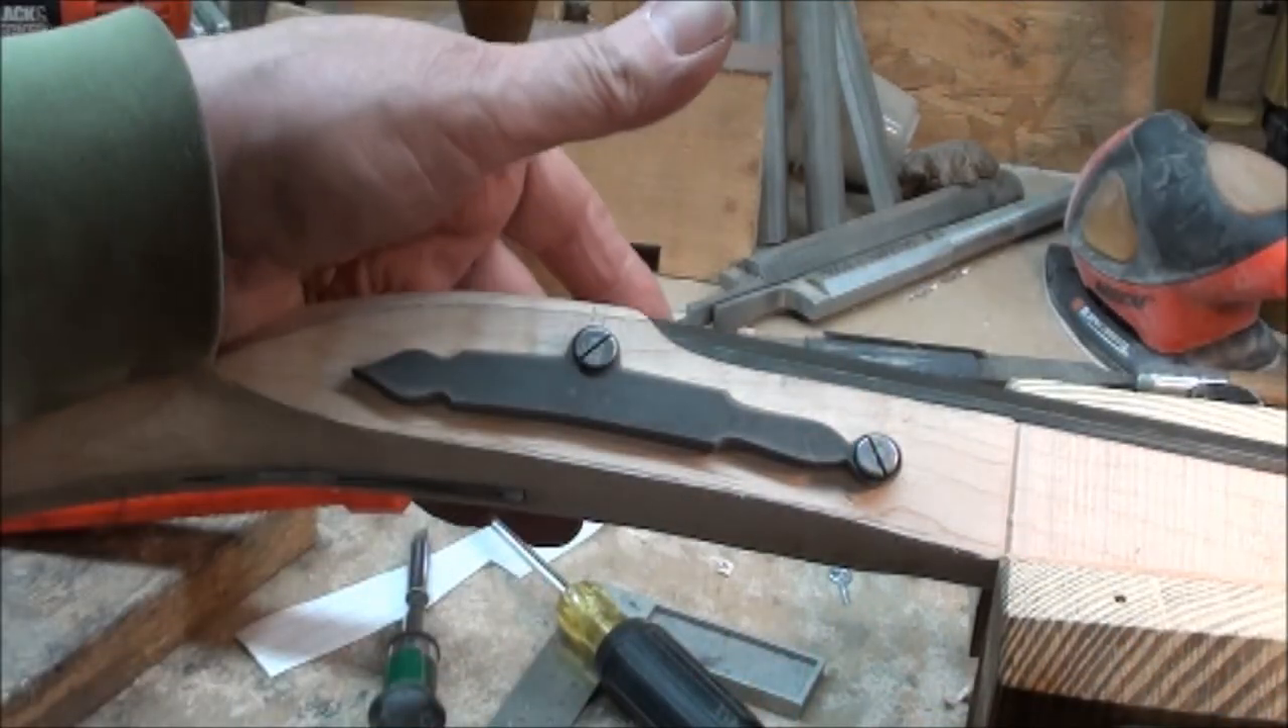So there's the side plate all set in place. The holes have been drilled, tapped into the plate, and I've got it locked down.